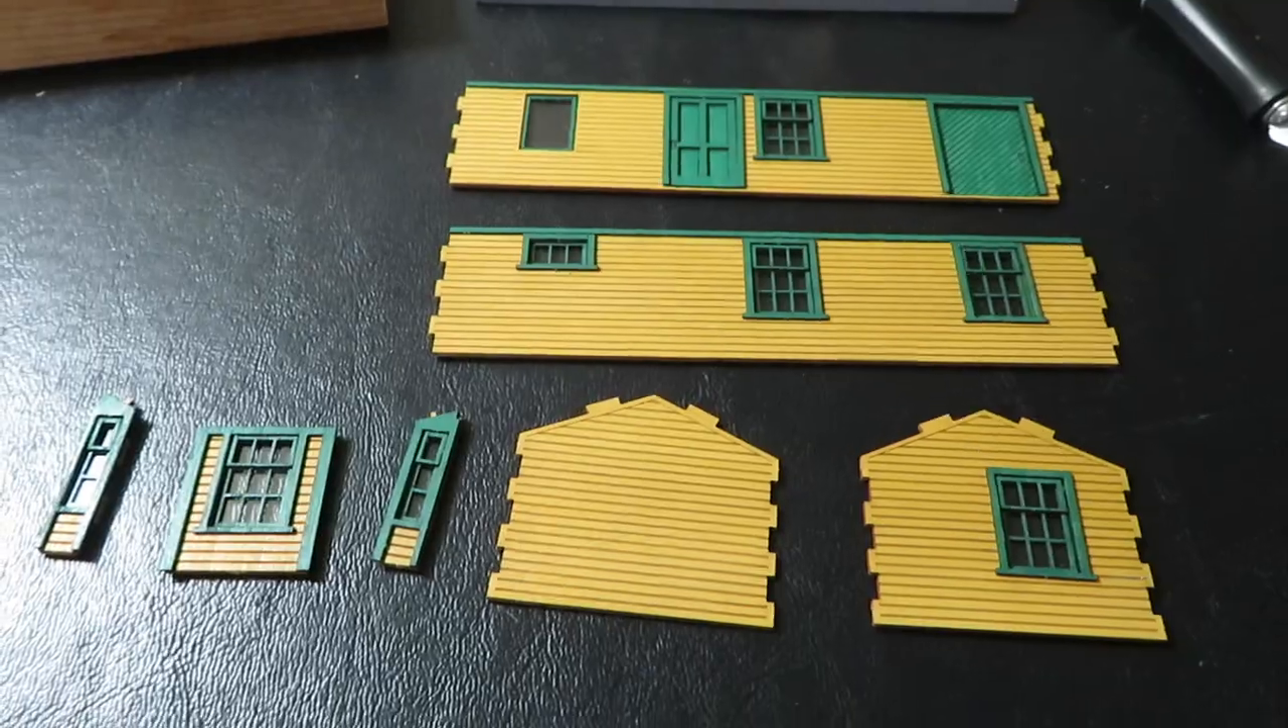So I have all my trim in, and I think it looks amazing.